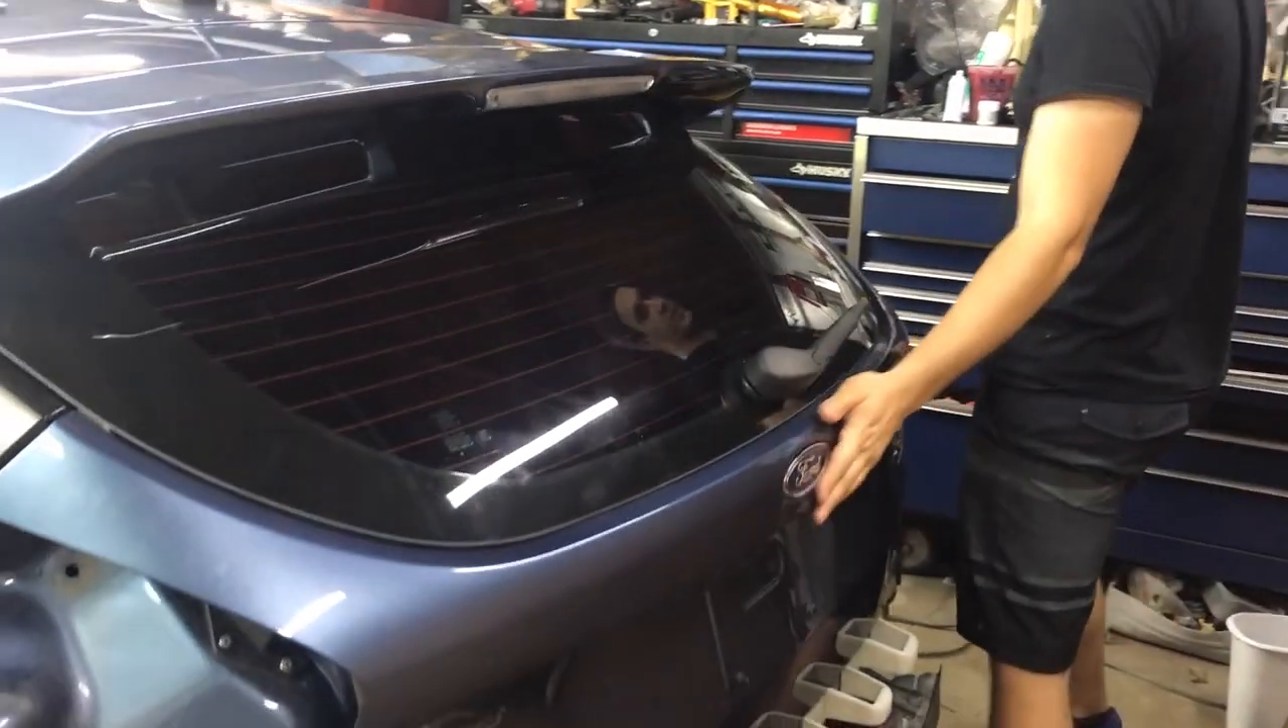Also got a few badges here on the back of the trunk that we have to remove.